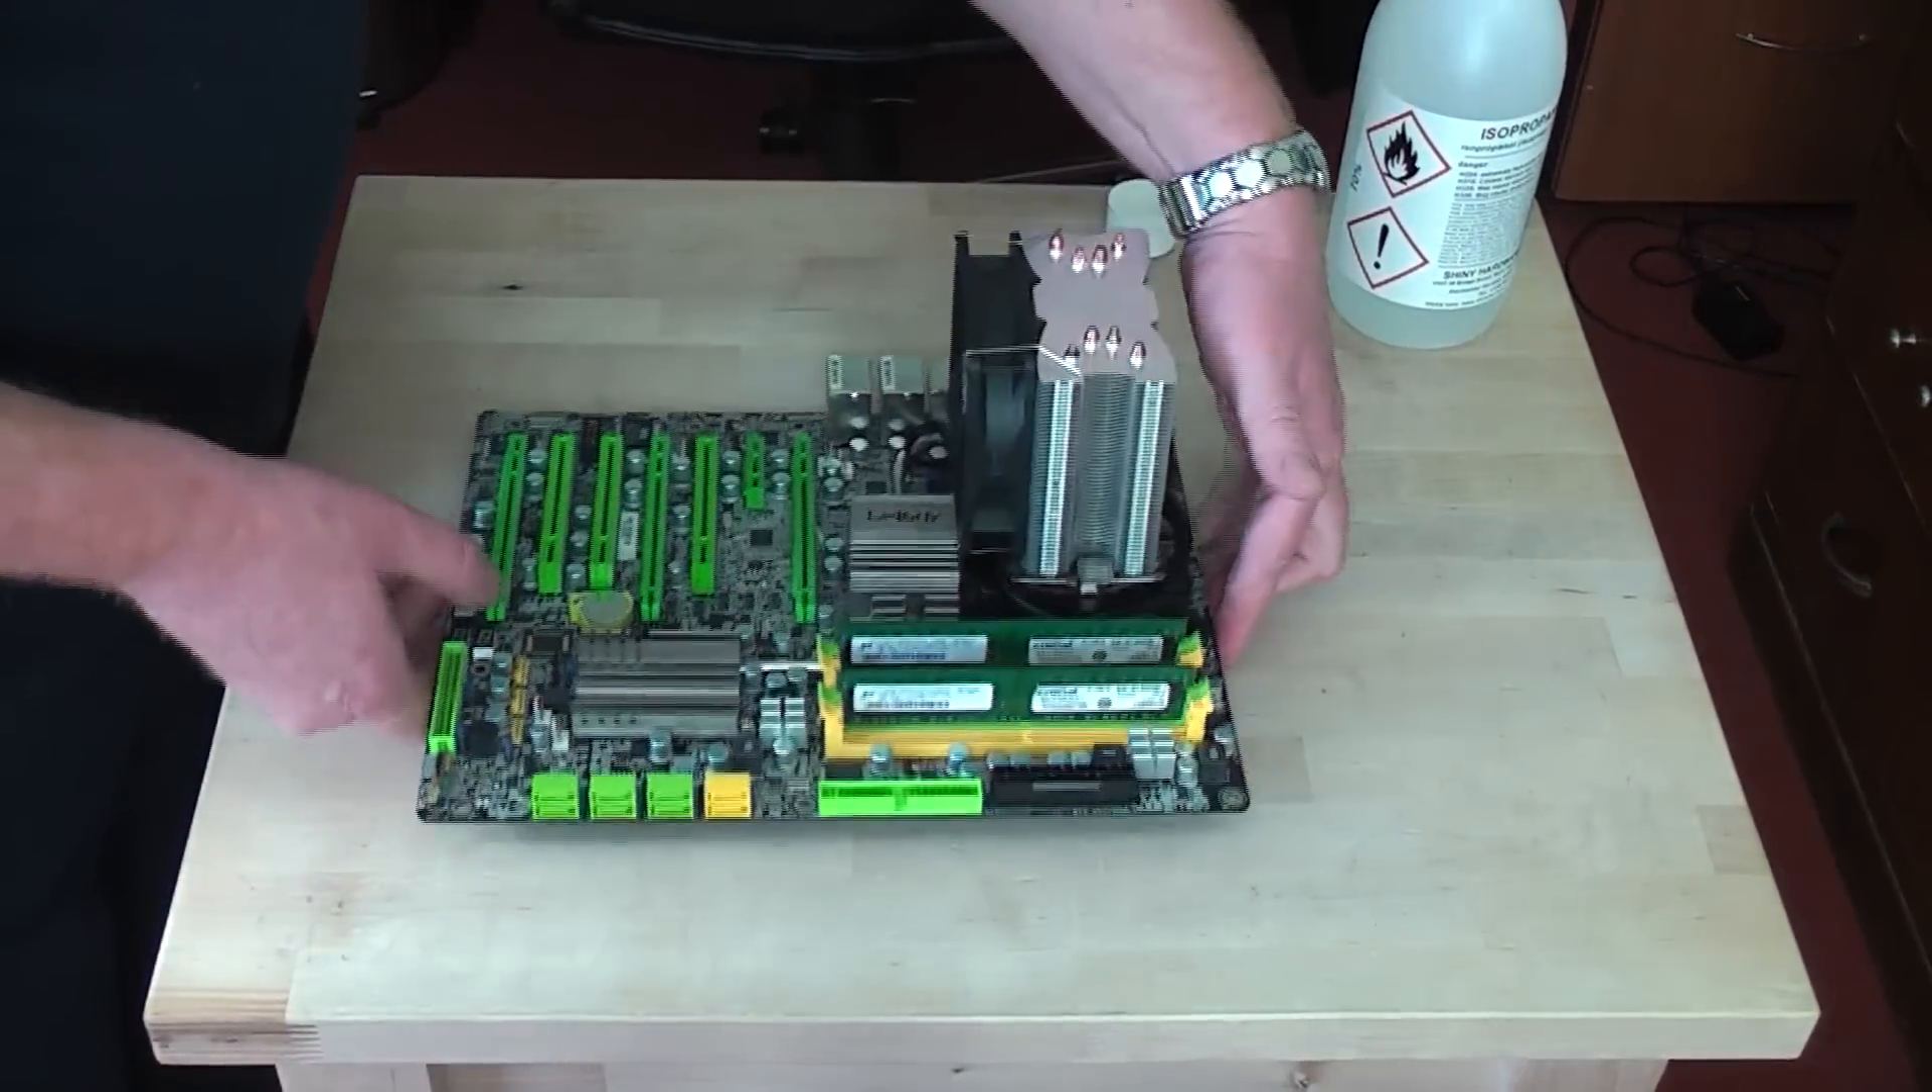Mamy pamięci, słuchajcie, zamontowane, jak widzicie, mamy zamontowany kuler.